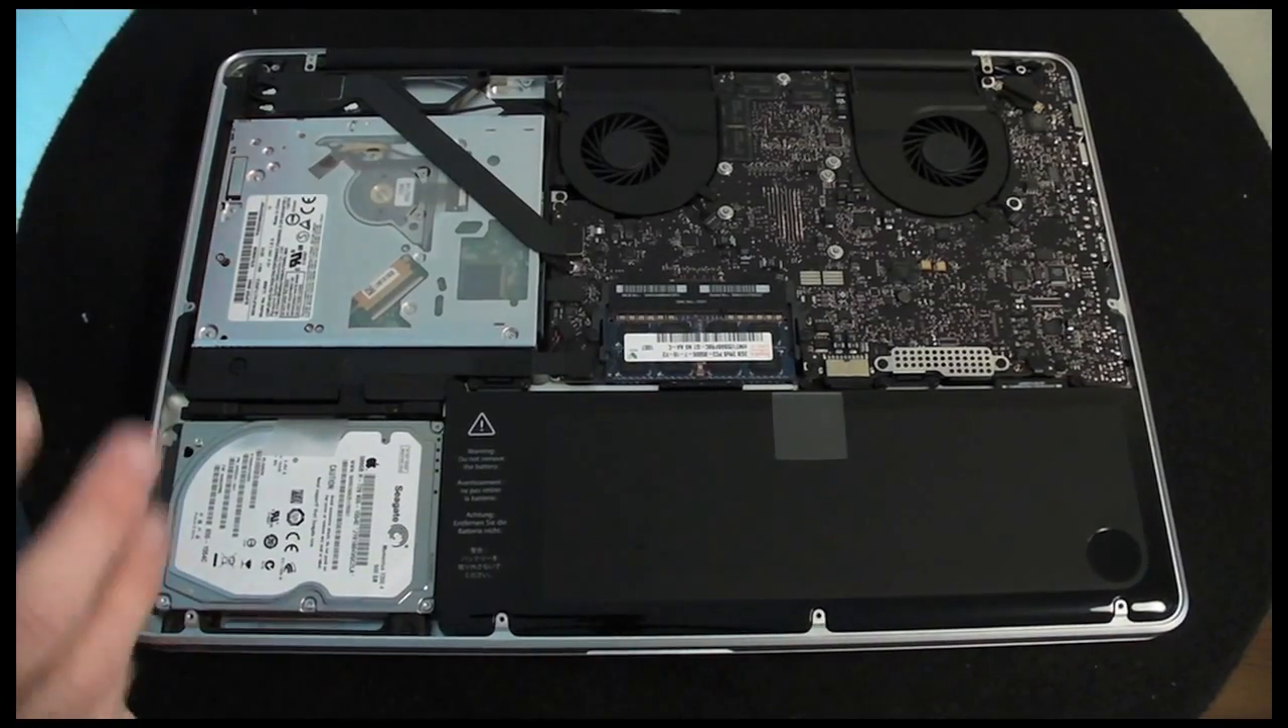There's the cover removed to reveal the inside of the macbook pro.